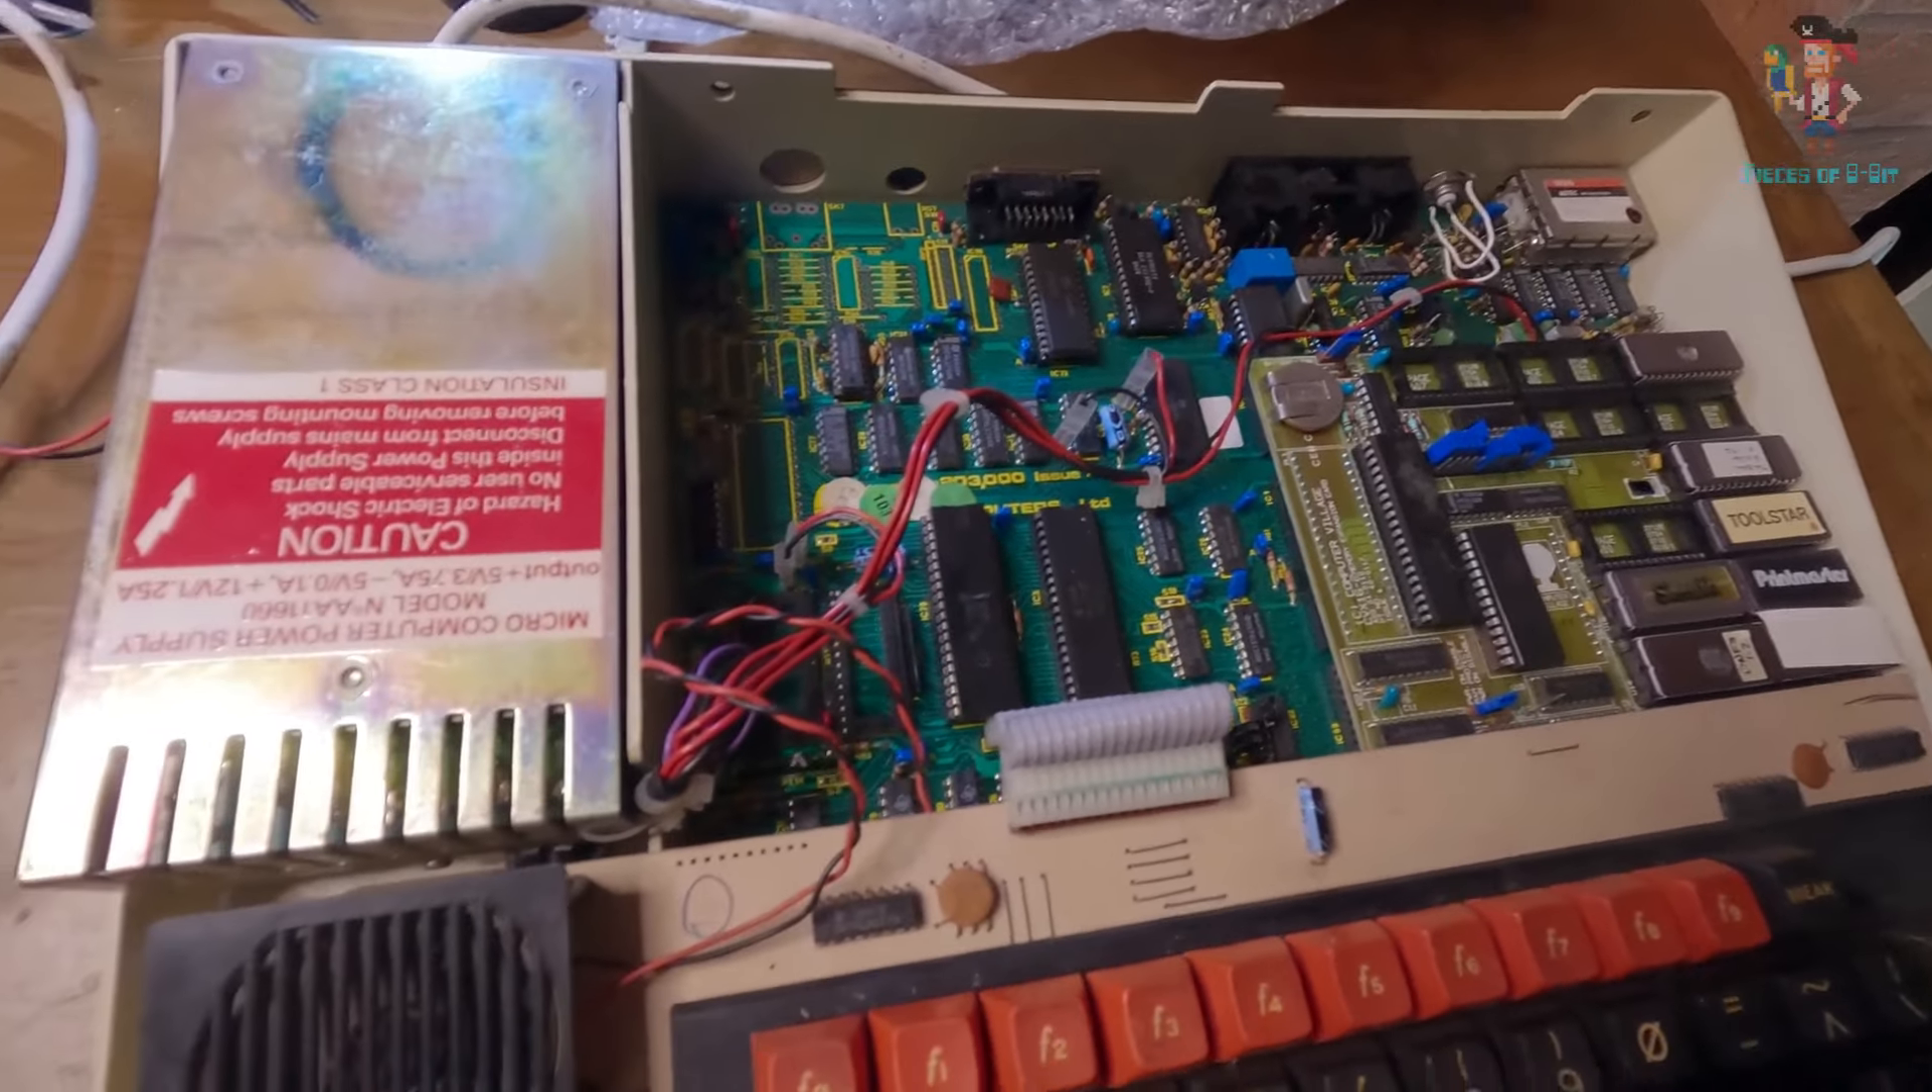So I've taken the lid off this as you can see.